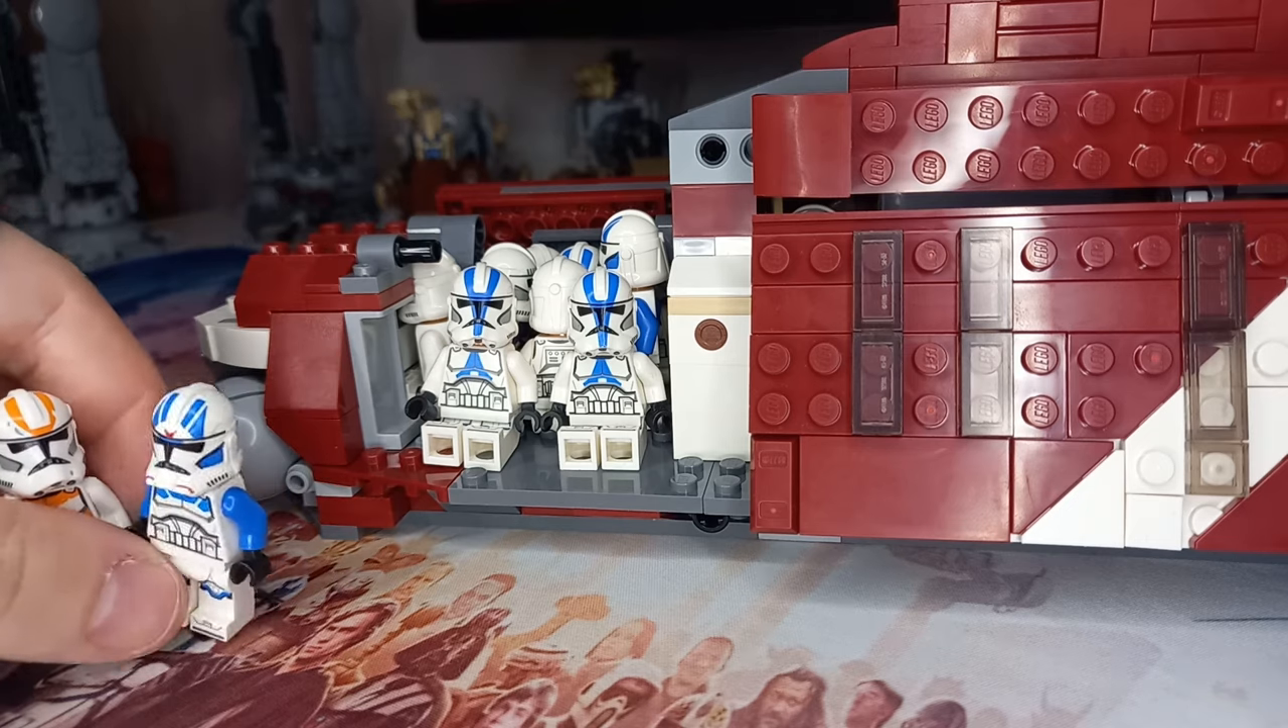So hopefully now I can fit the door back on and we are left with two more troopers to fit in the gunship.